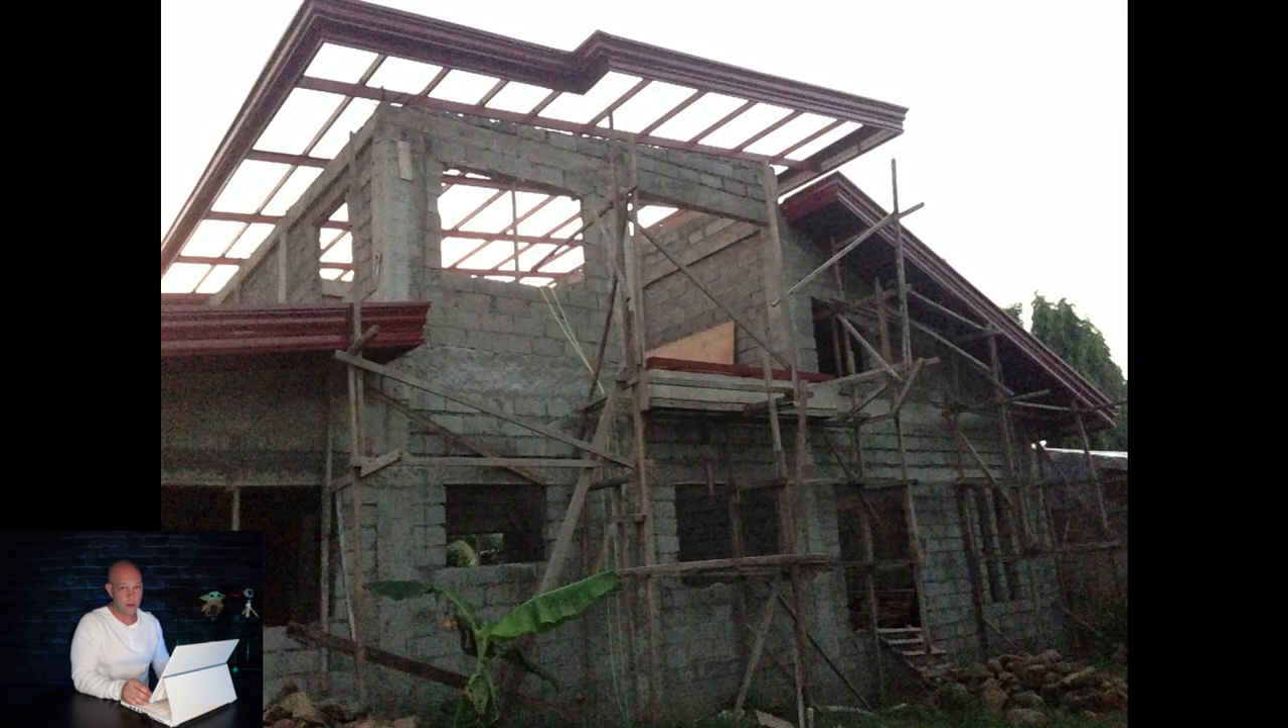So there's the house with the roof getting installed it's coming along great and starting to actually look like a house.